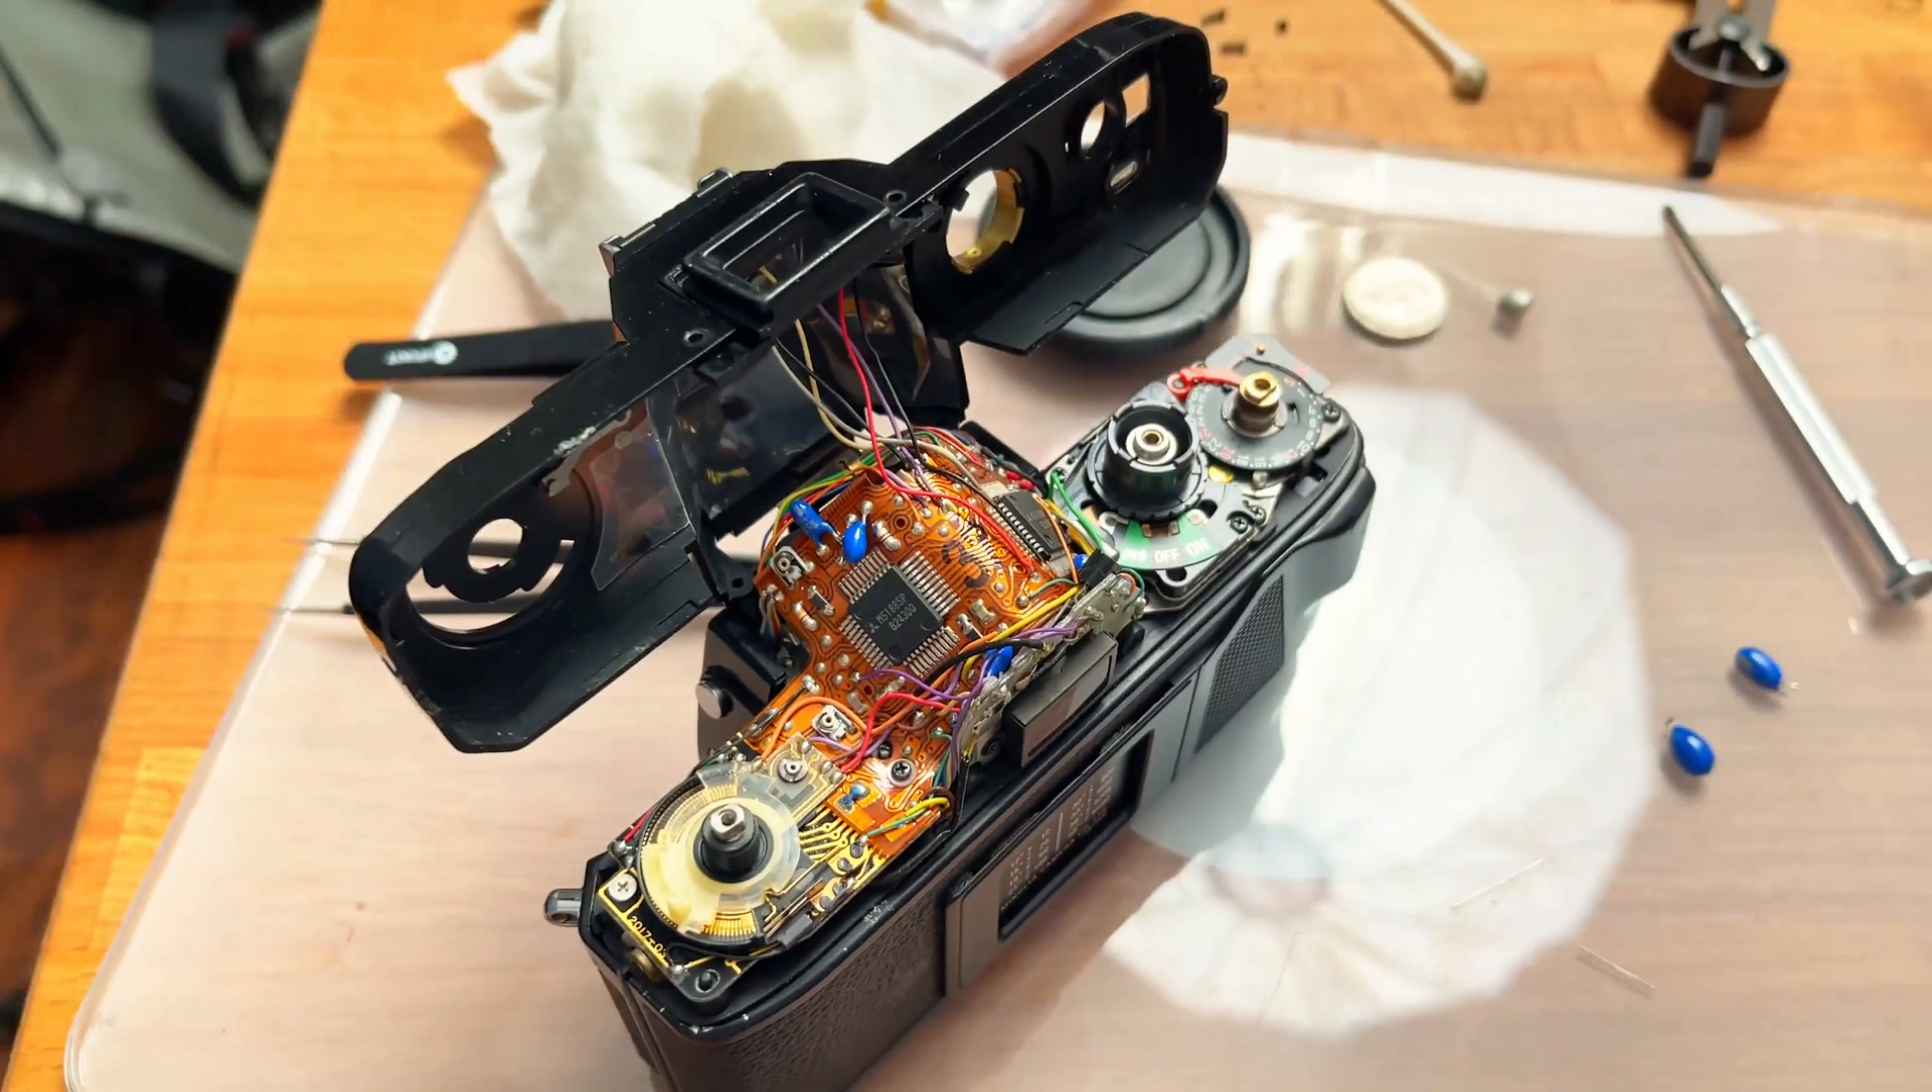So i took the top off.